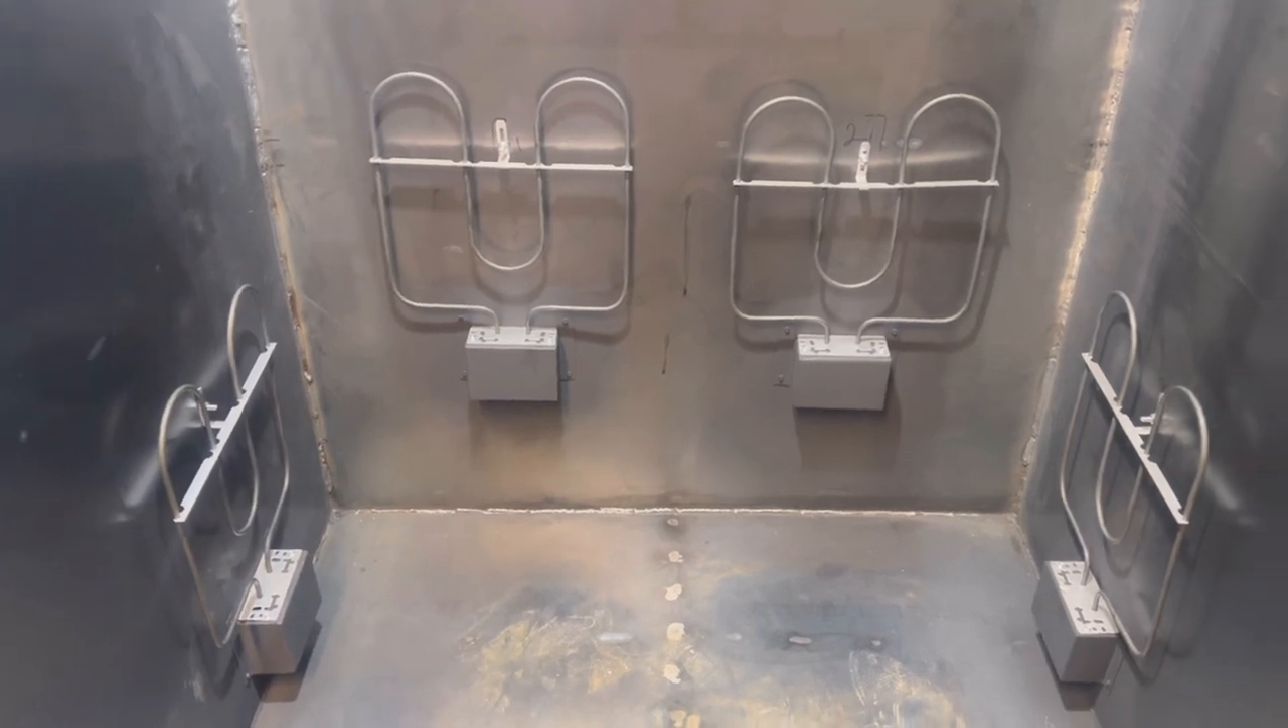Okay guys so we've got the heat elements all uh mounted and wired in.